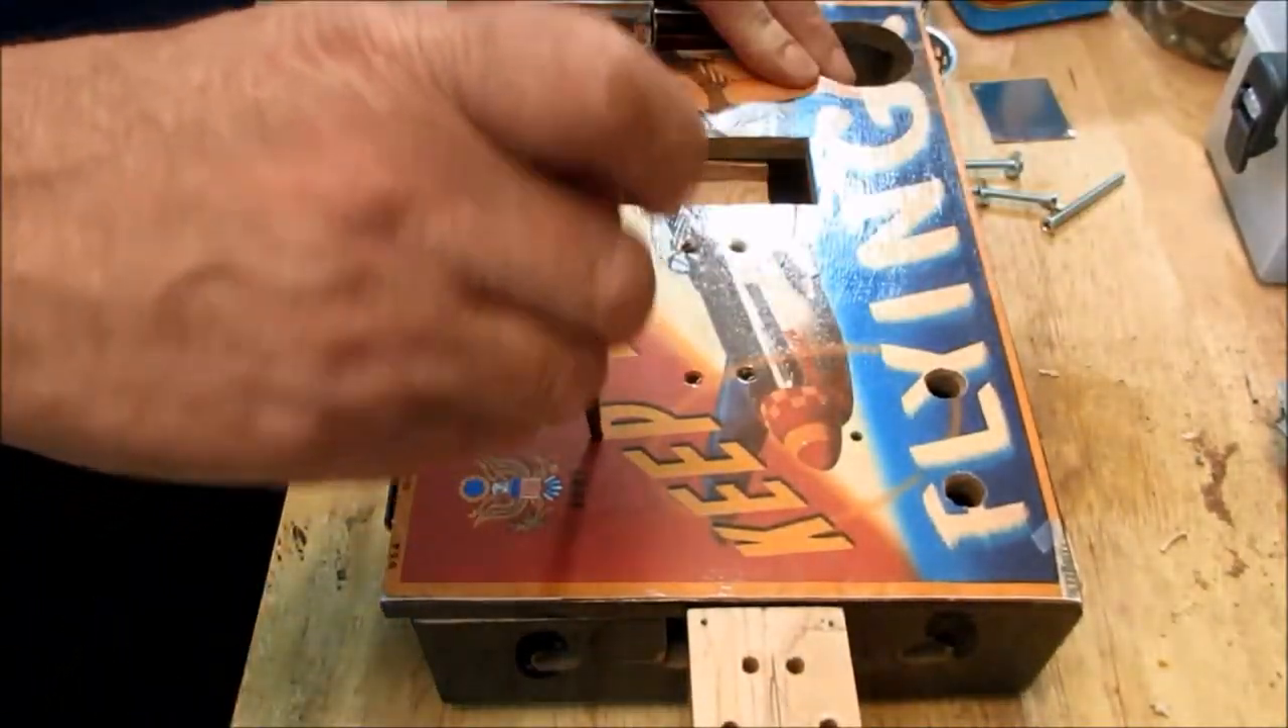I've got the graphic attached to uh the box lid.